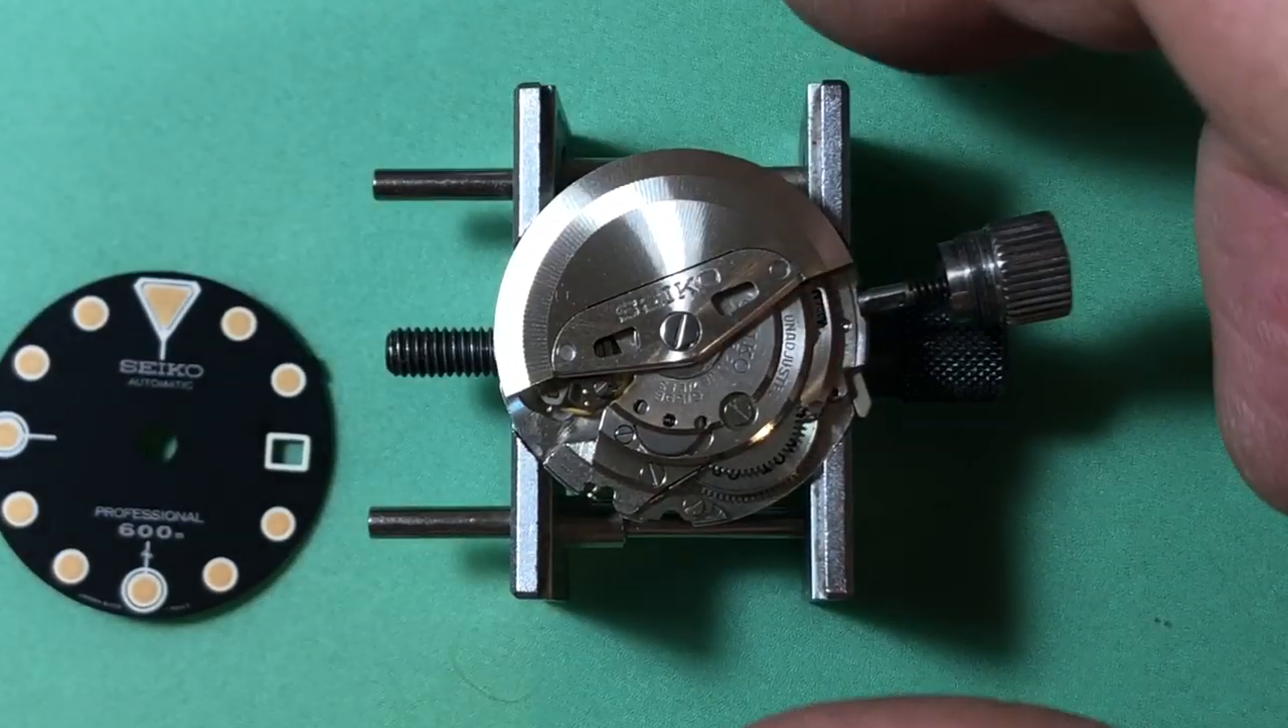Okay got the movement uncased uh and there it is looking pretty beautiful looking pretty neat.